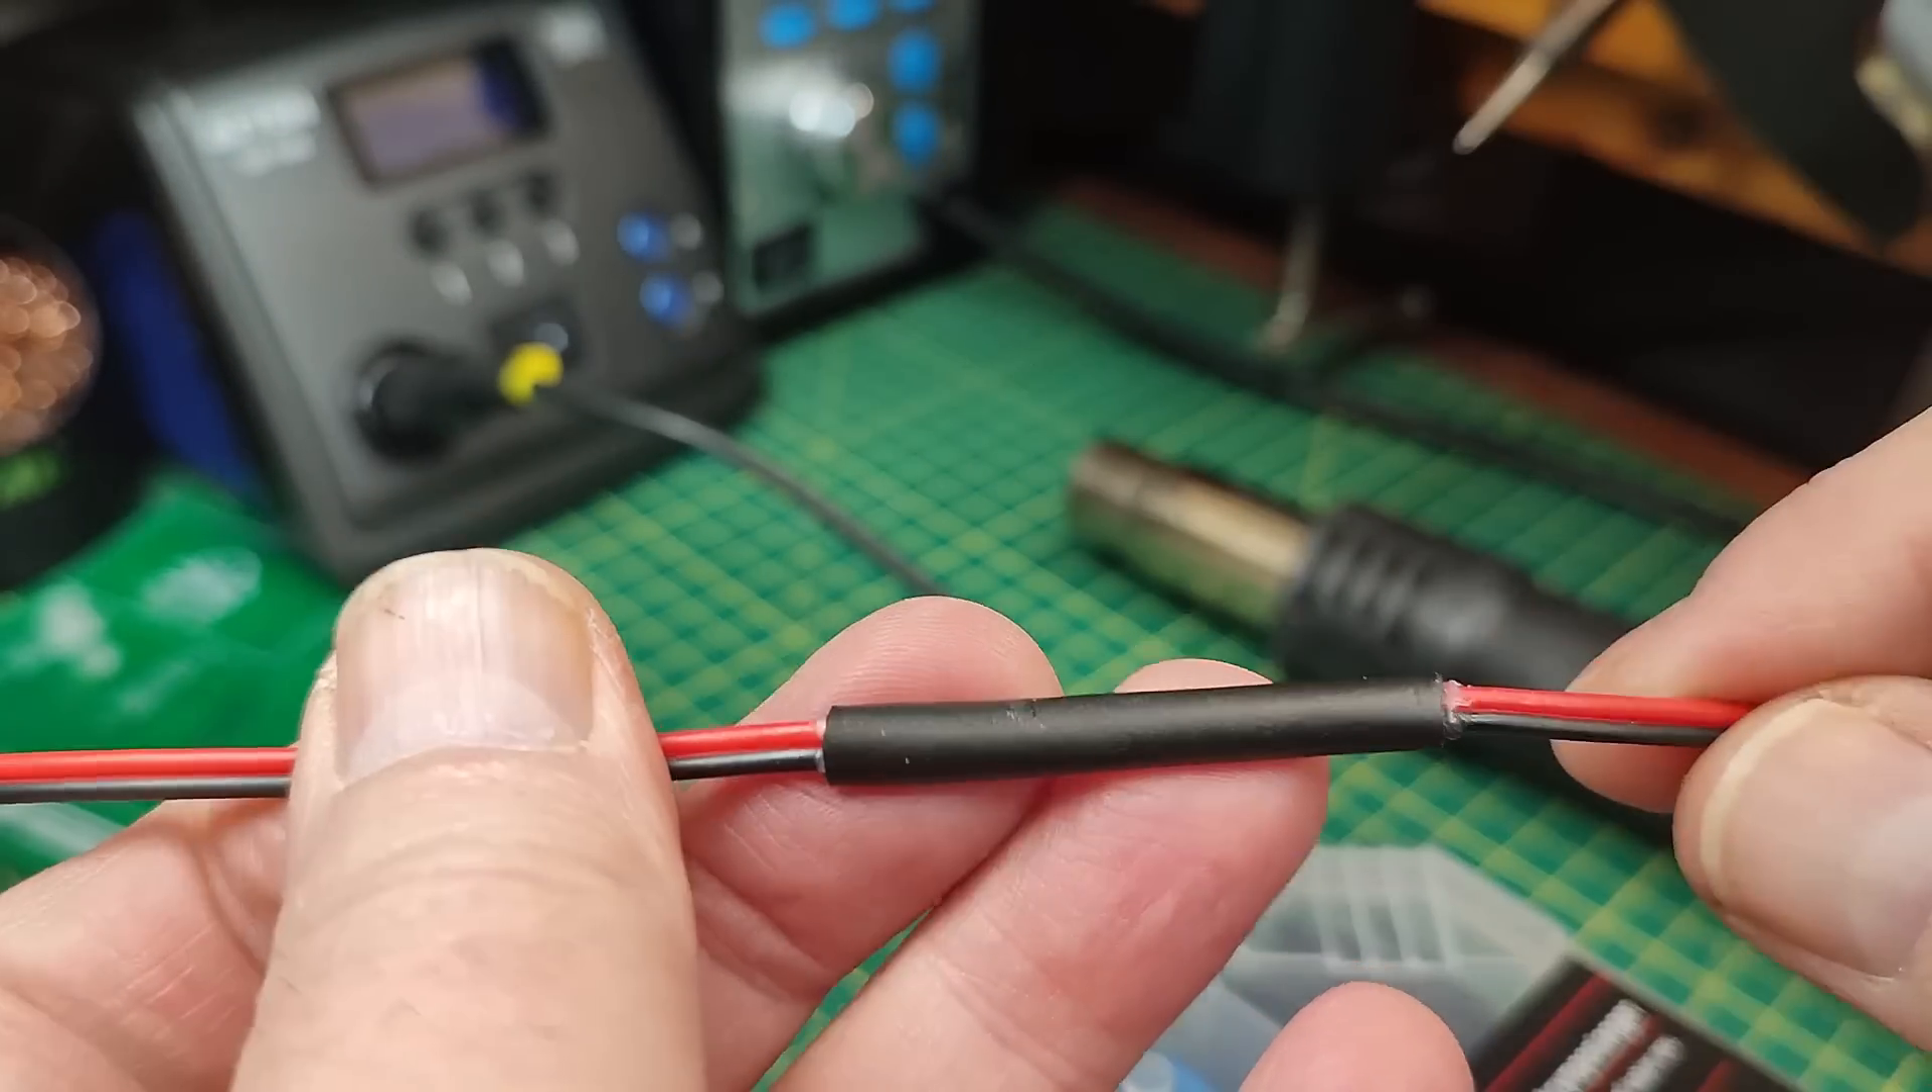Here we have a couple of cables that have been joined together with this heat shrink over the main join.